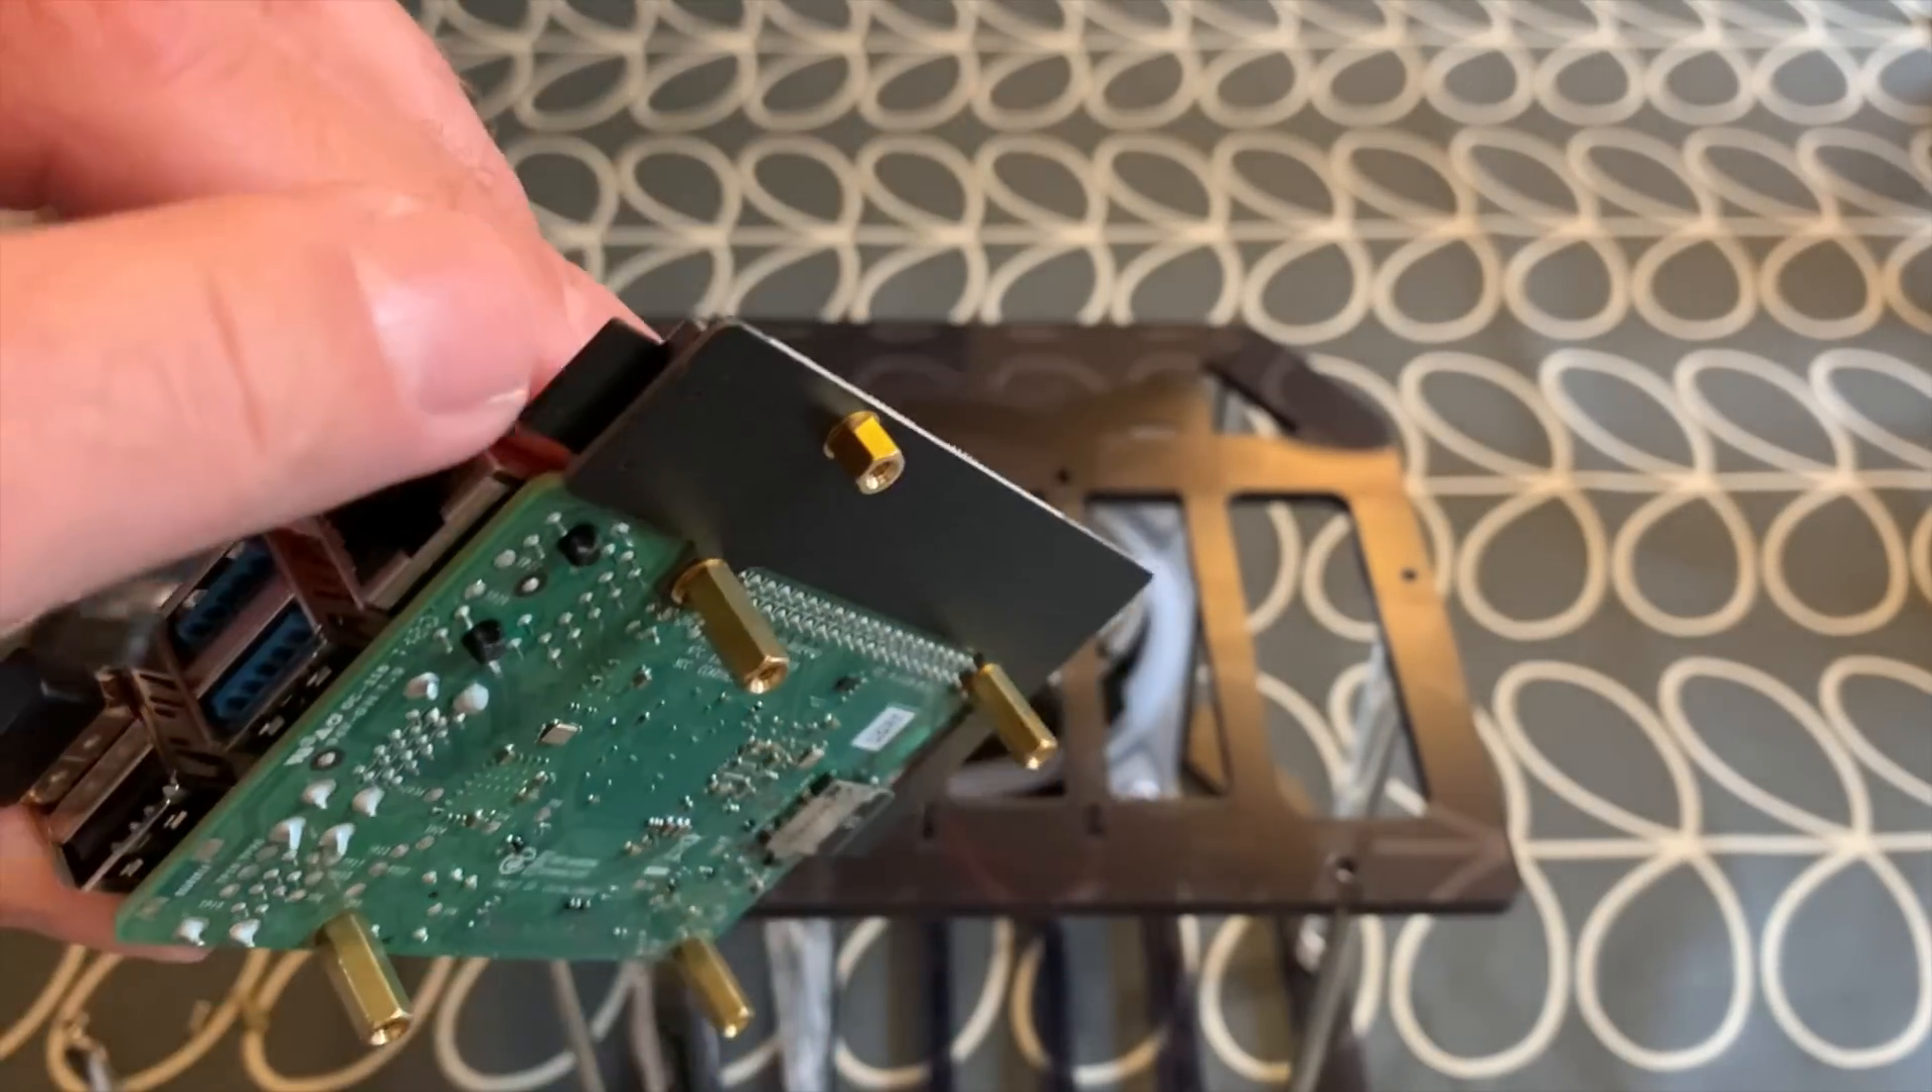So there's the long standoffs in.